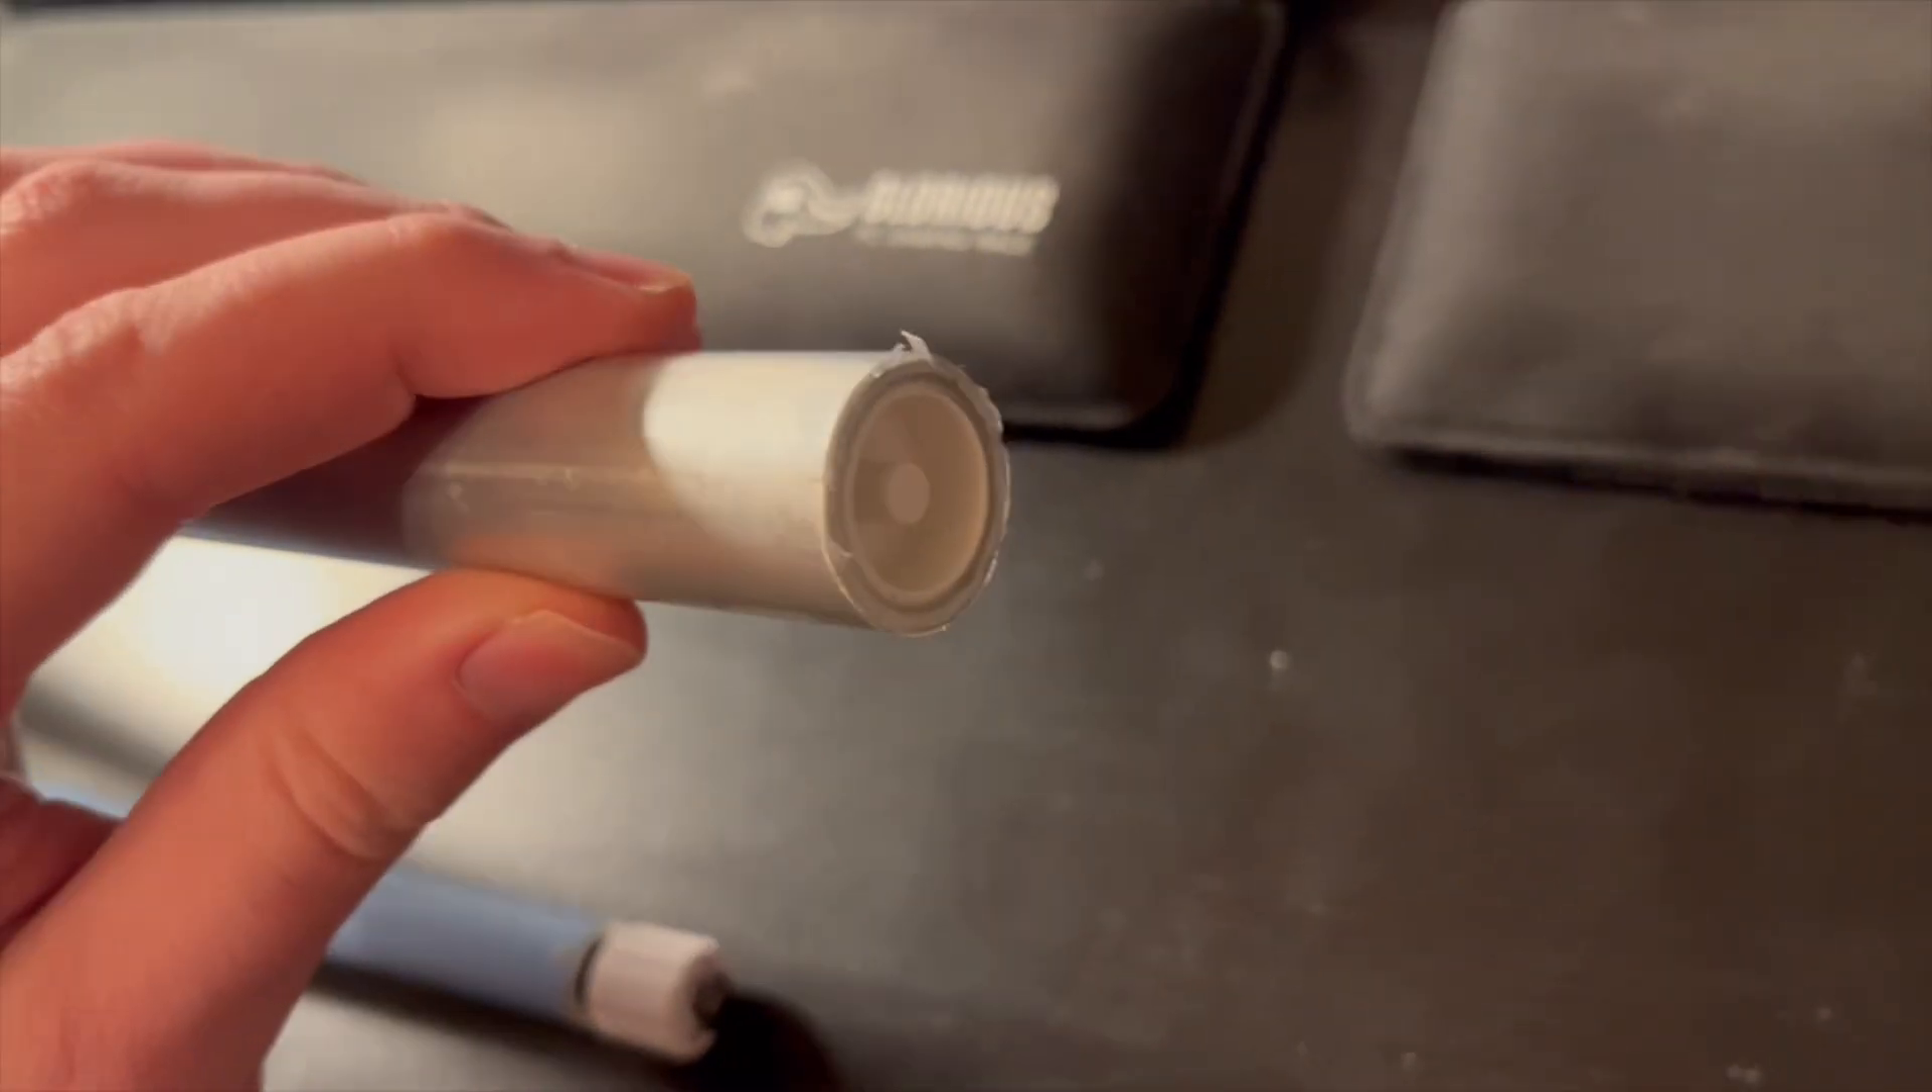And then we have our tube here, which I already put that end cap on.